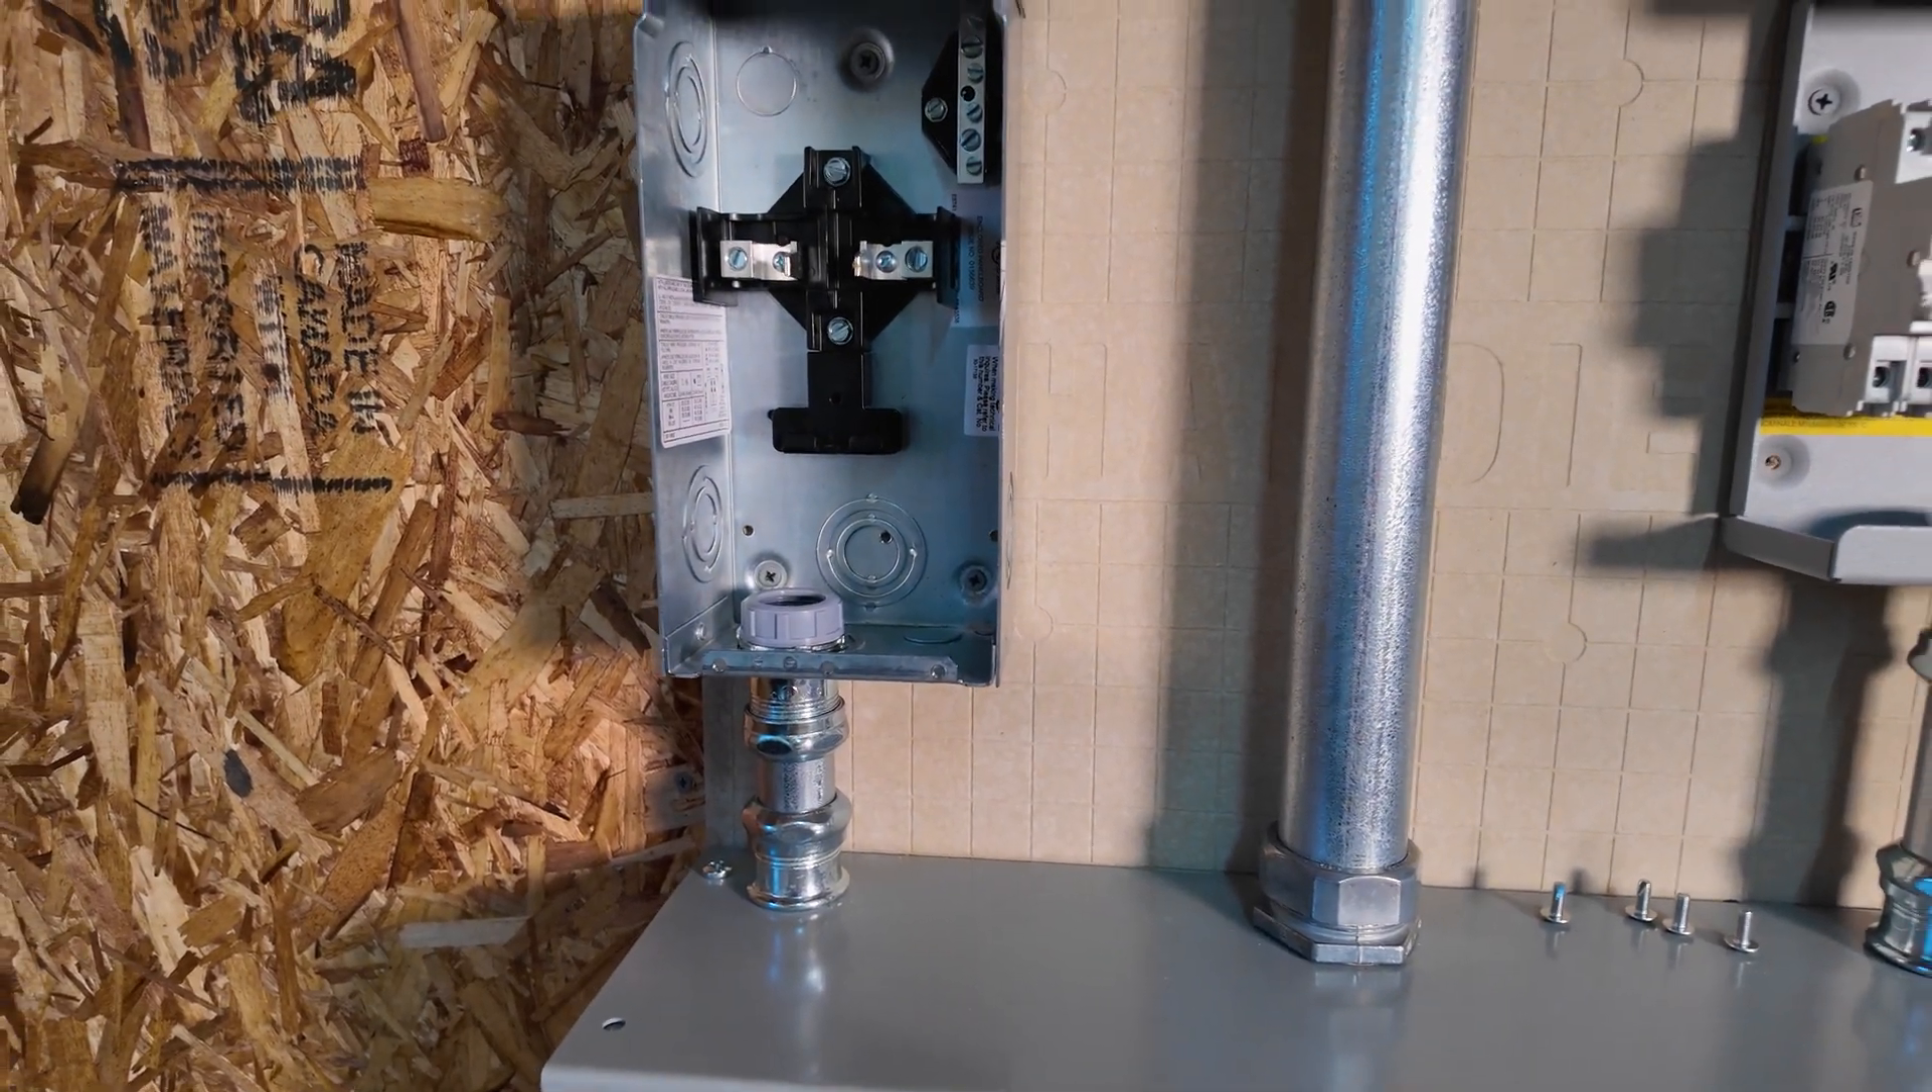My pipes are straight, all the holes worked, the pipes, the fittings, they all lined up with each other.